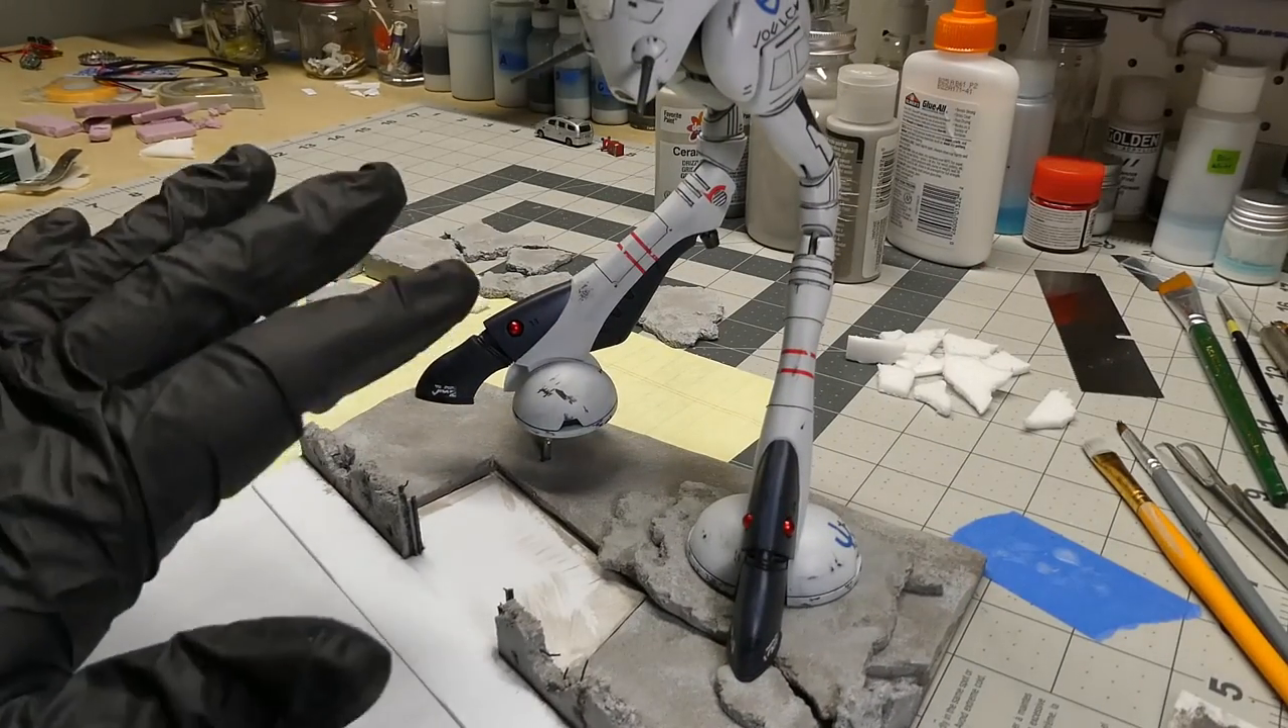Also, as you can see, I've mounted the model.